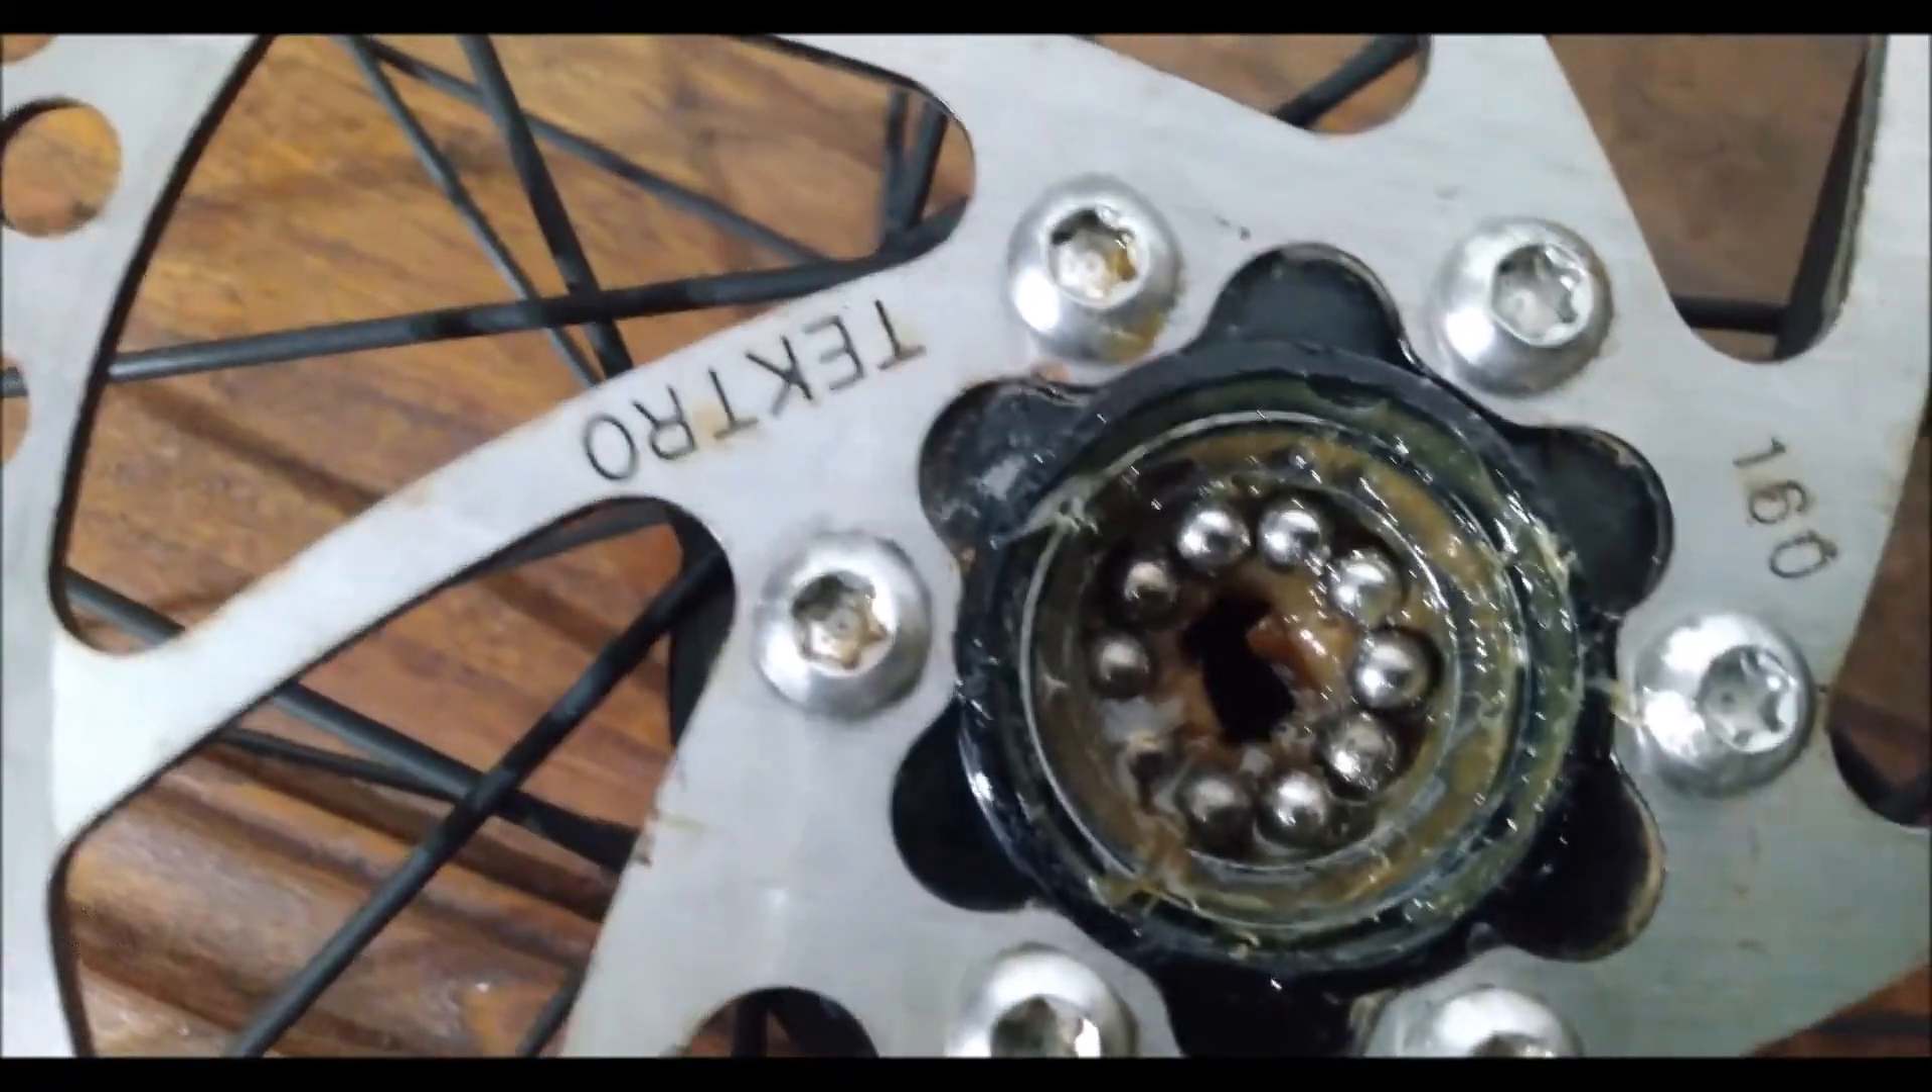Vos billes elles sont bien mises bien collées c'est impeccable.